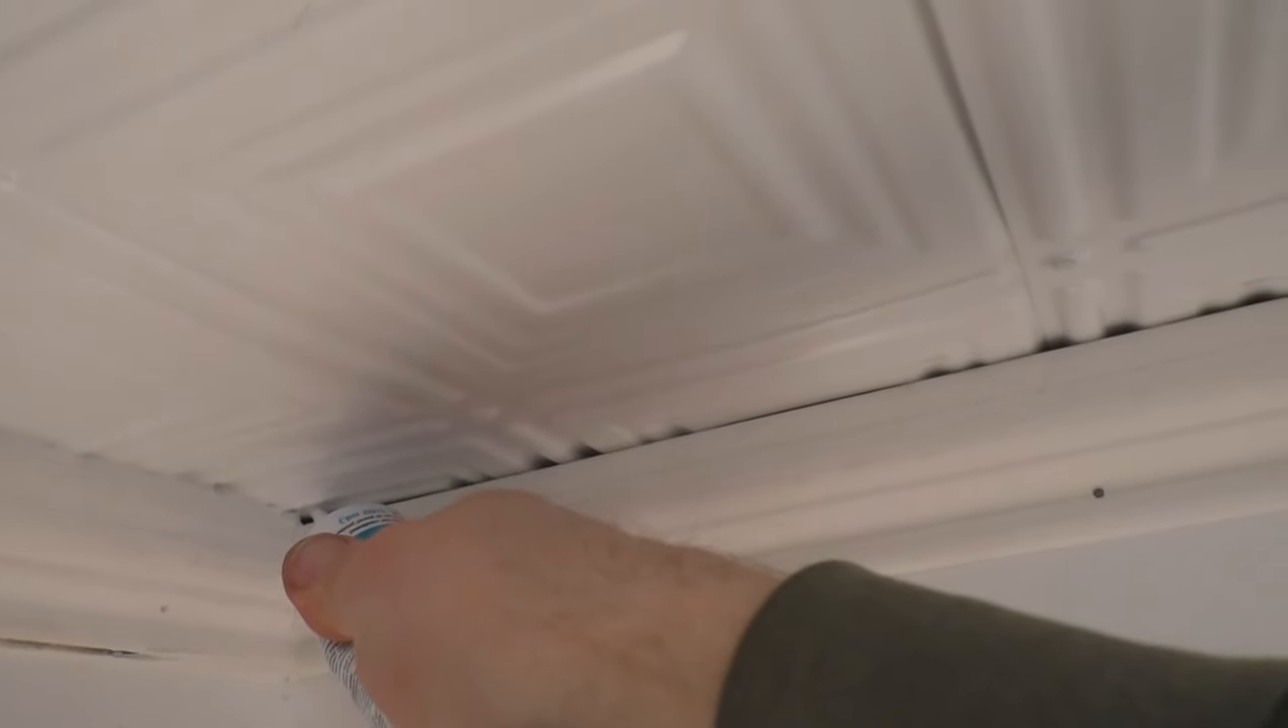You see how there's that big gap in between the textured ceiling and the crown molding.